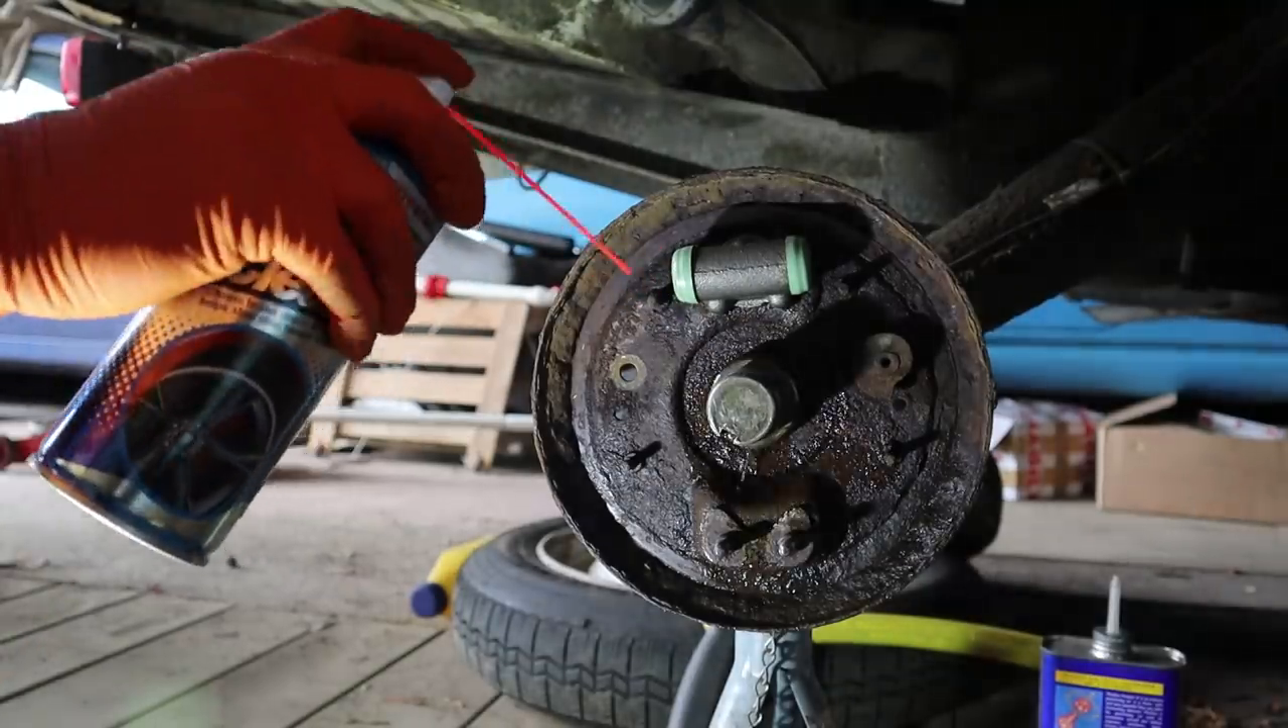Well there we go we've got the wheel cylinder in place.